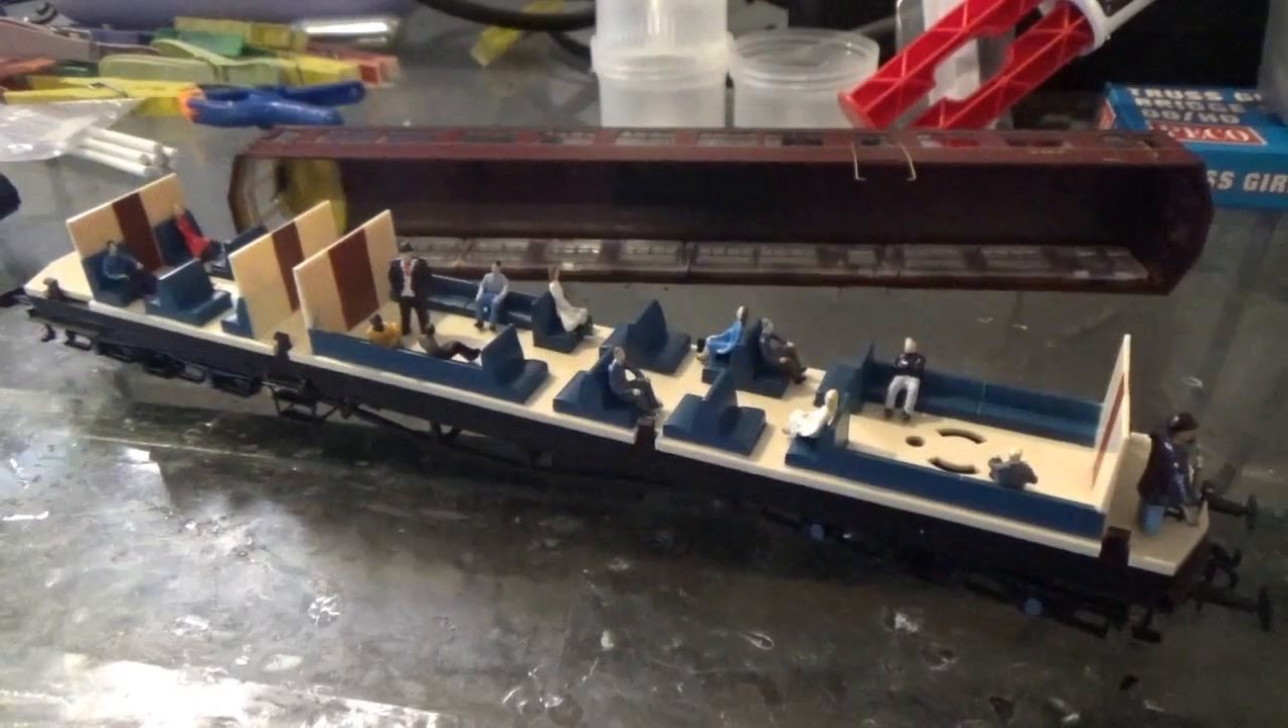So all the figures have now been added into the interior of the auto coach.